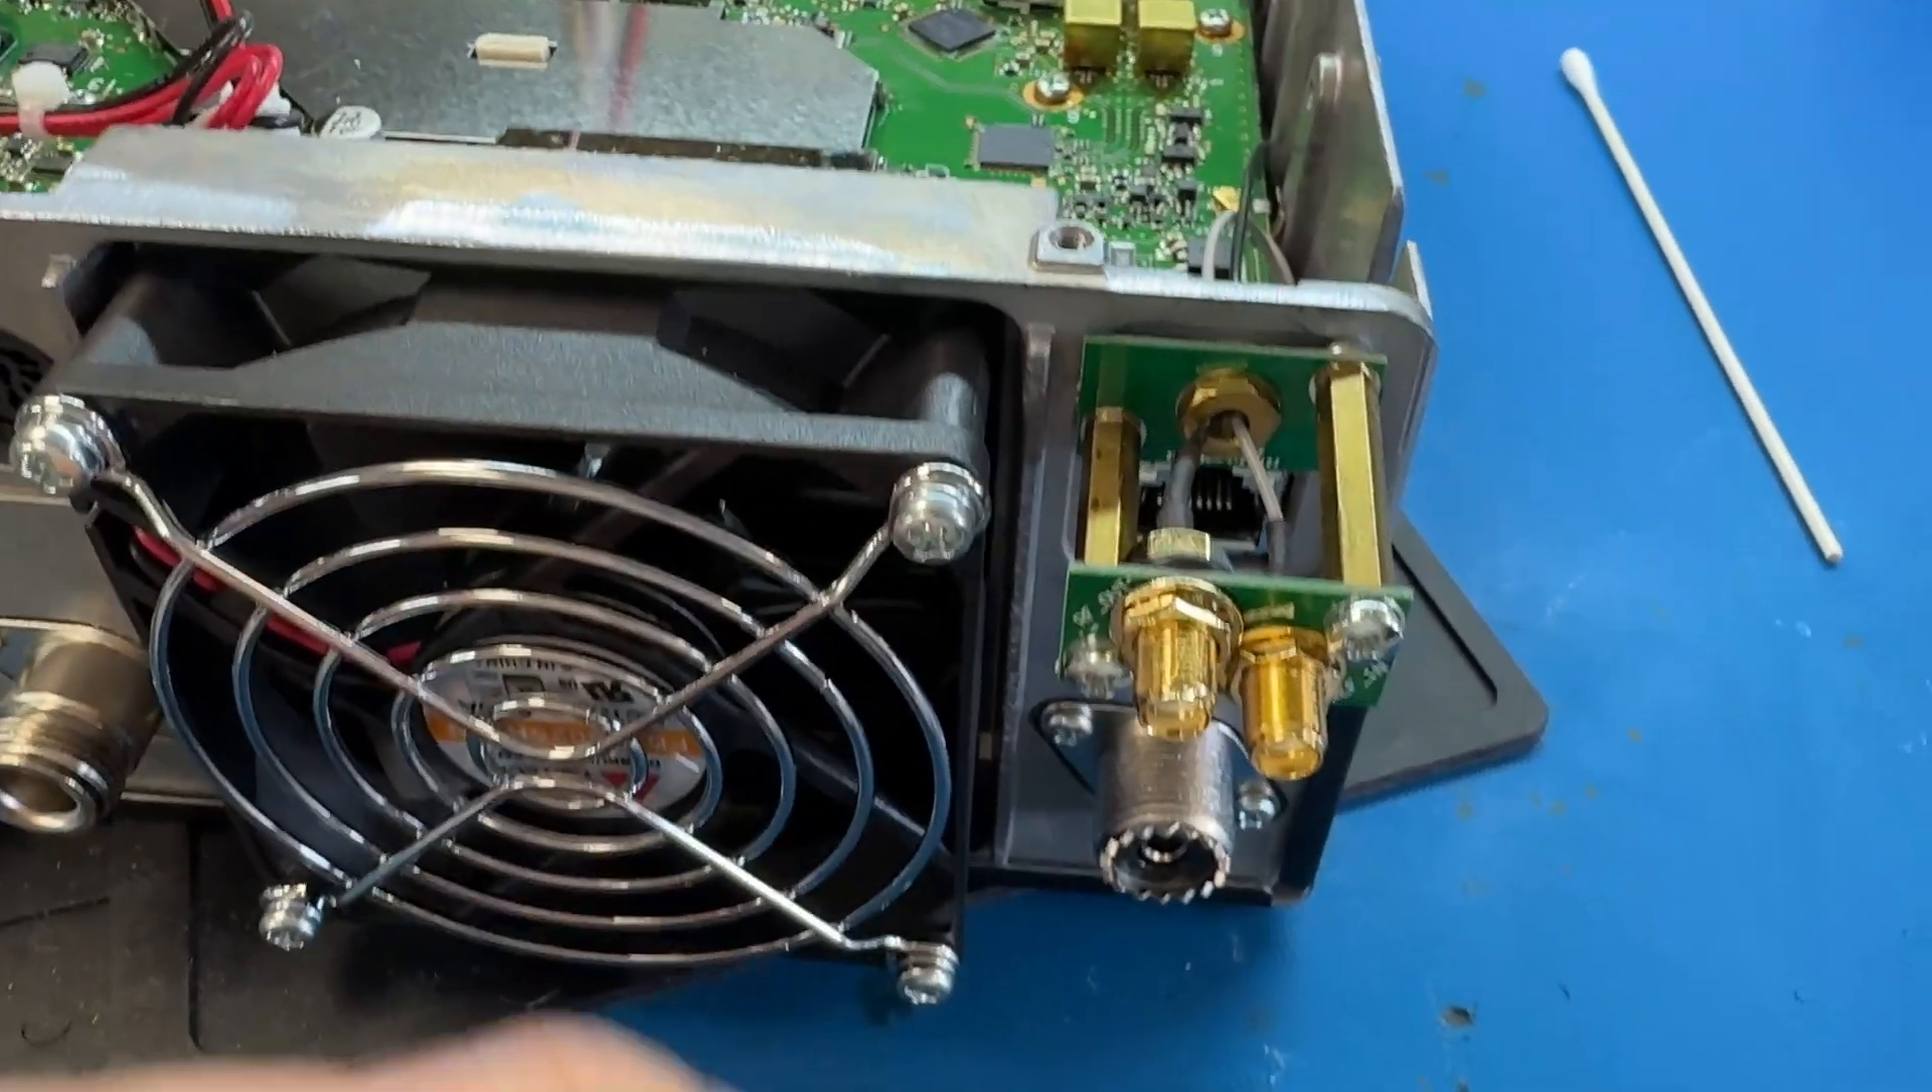Okay so the last wires are in i've fitted this funny little adapter thing on the back.